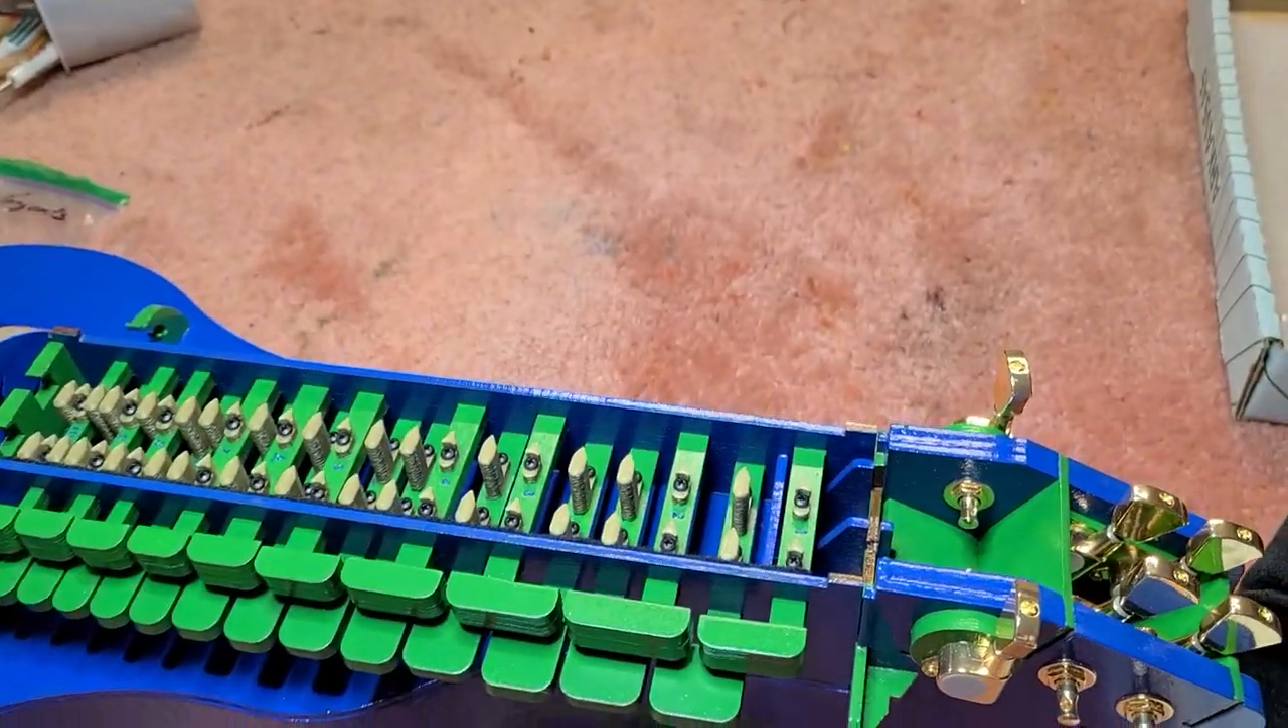Okay, here are all the keys and tangents in place.